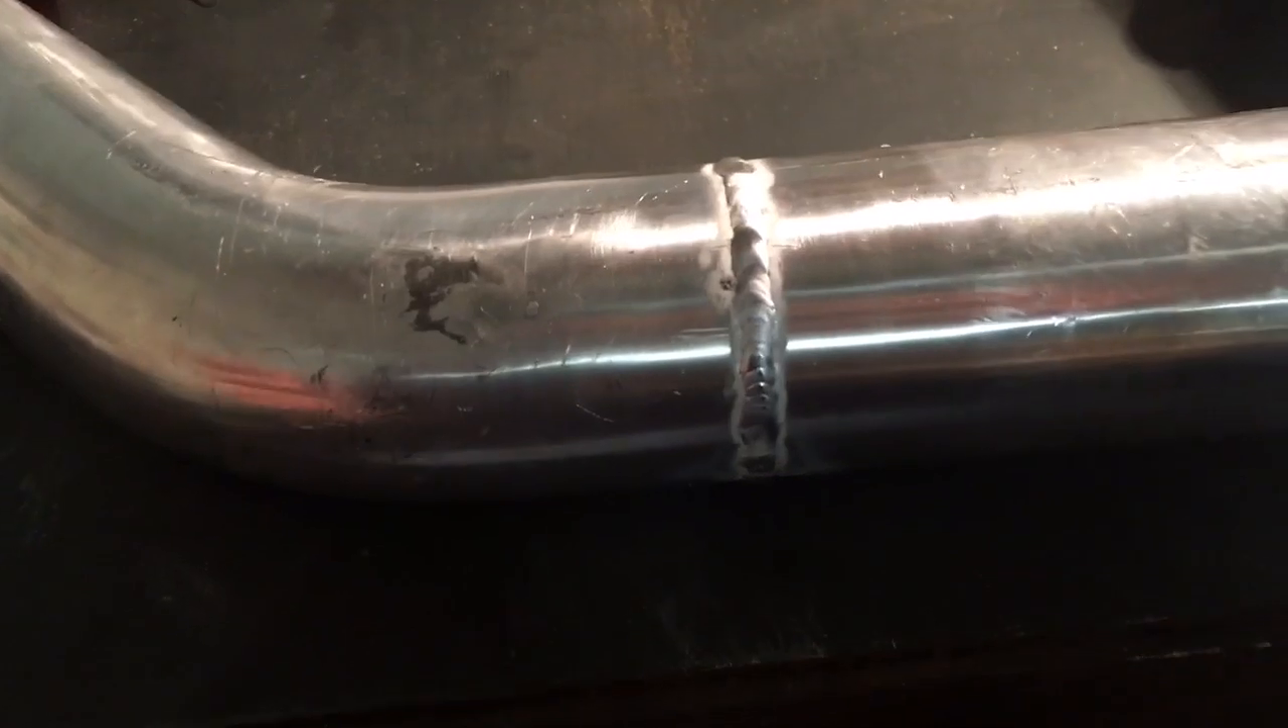All right so now I have just welded up the whole seam.